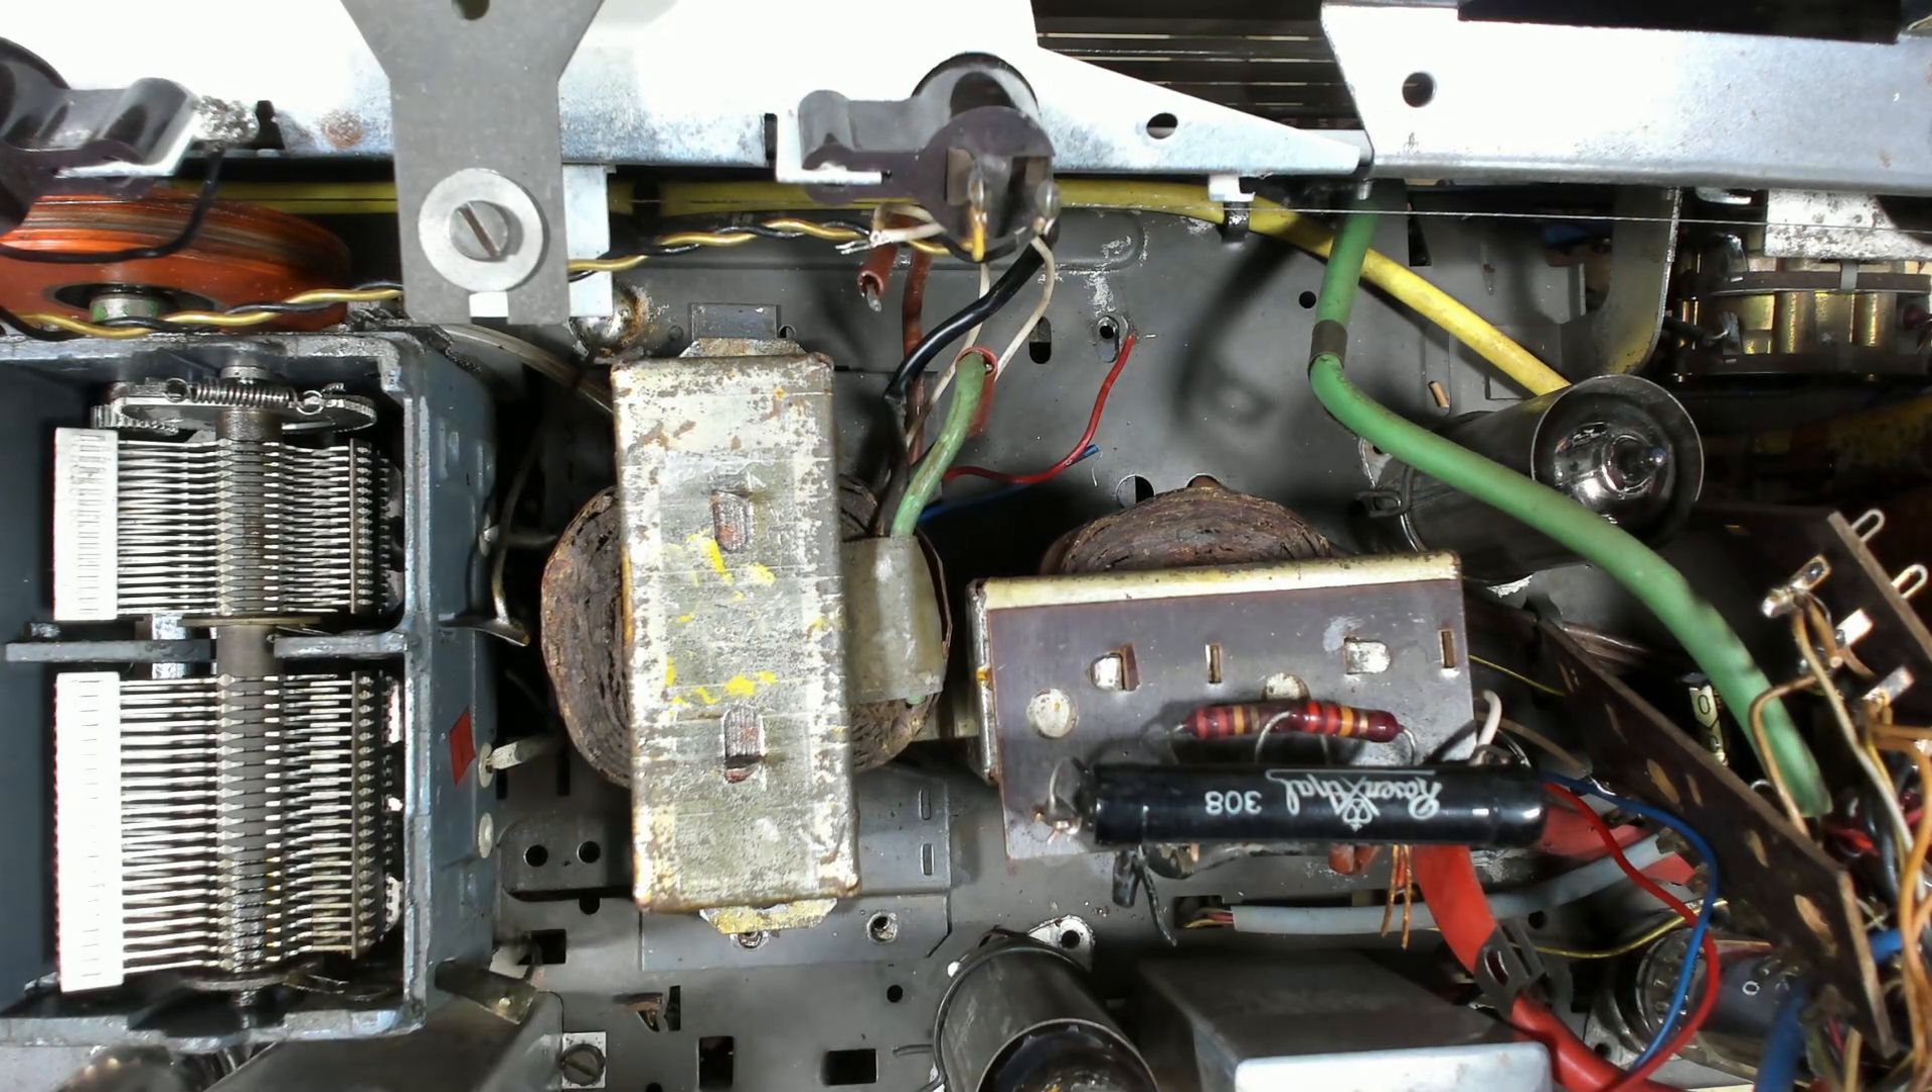I've got the transformers mounted and I've actually skipped ahead a bit.